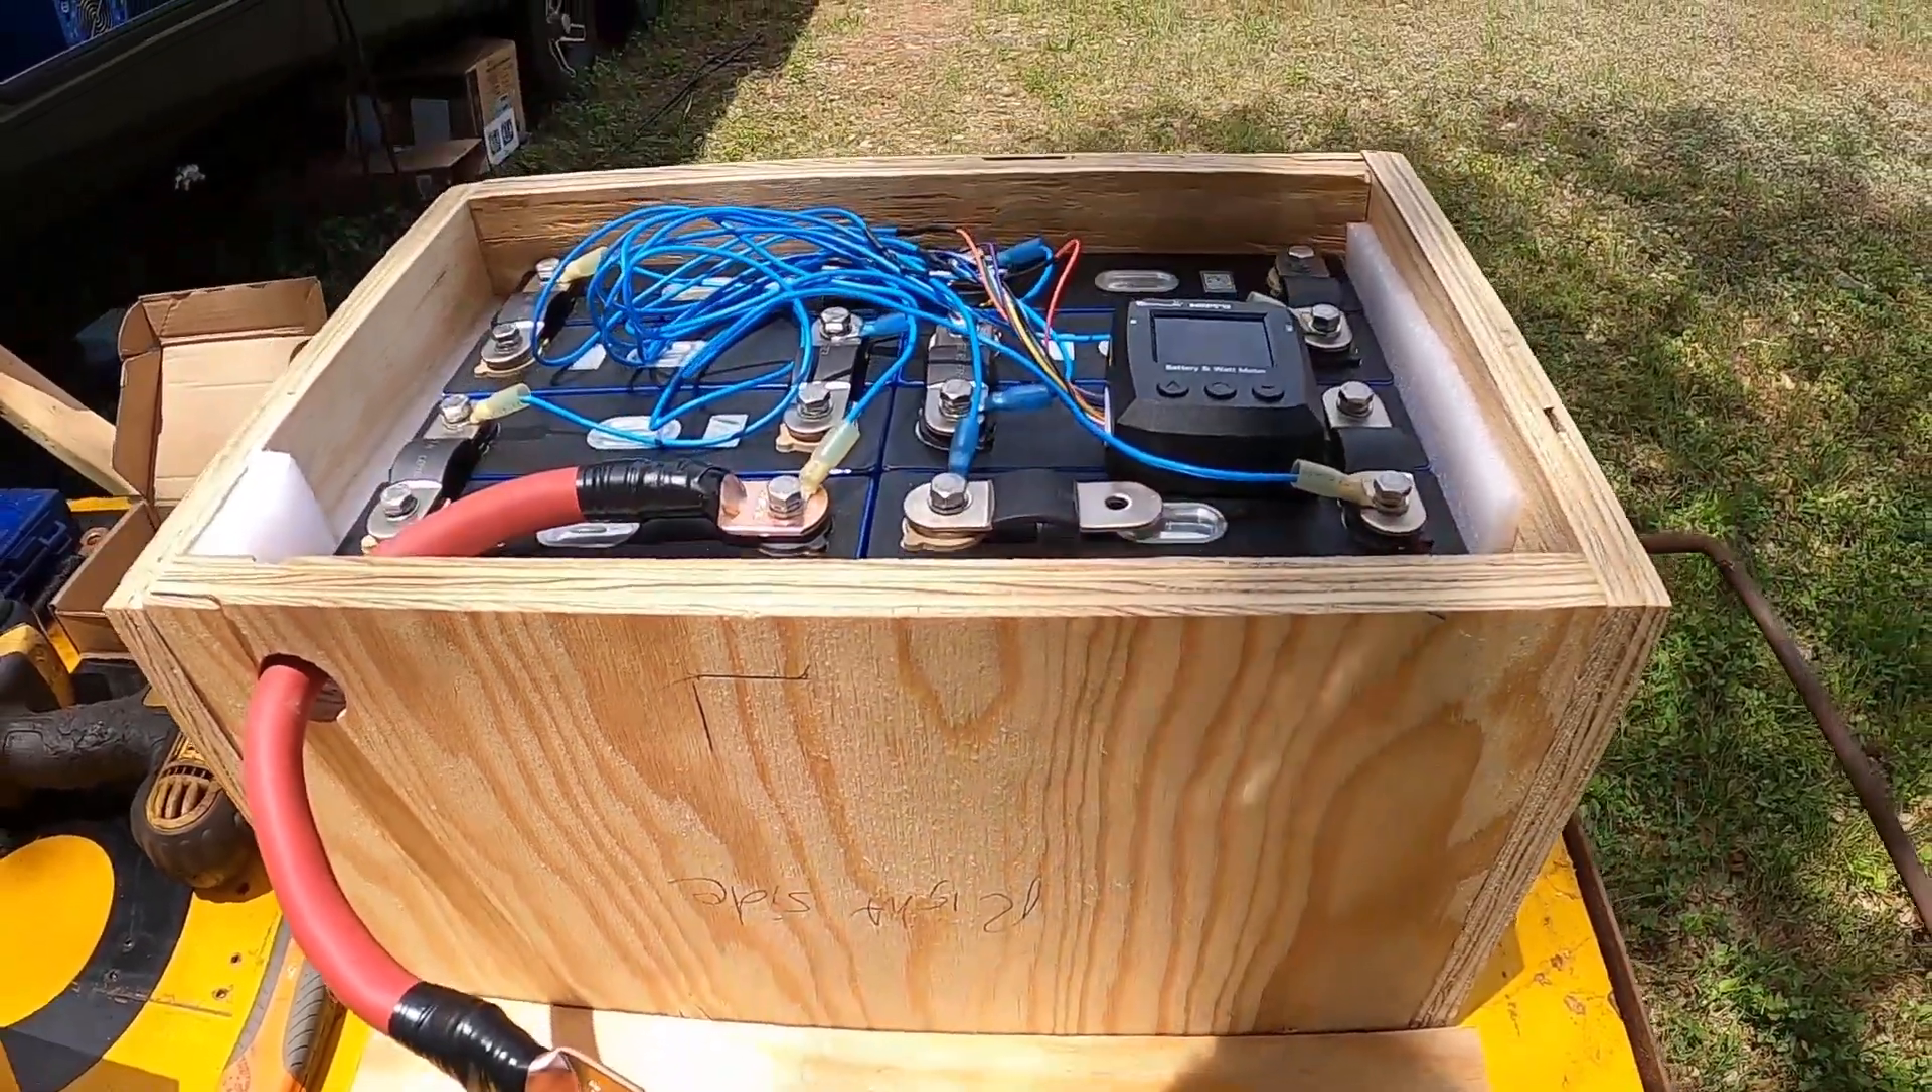We got a box built for my battery bank um I got a hole drilled for my main positive.